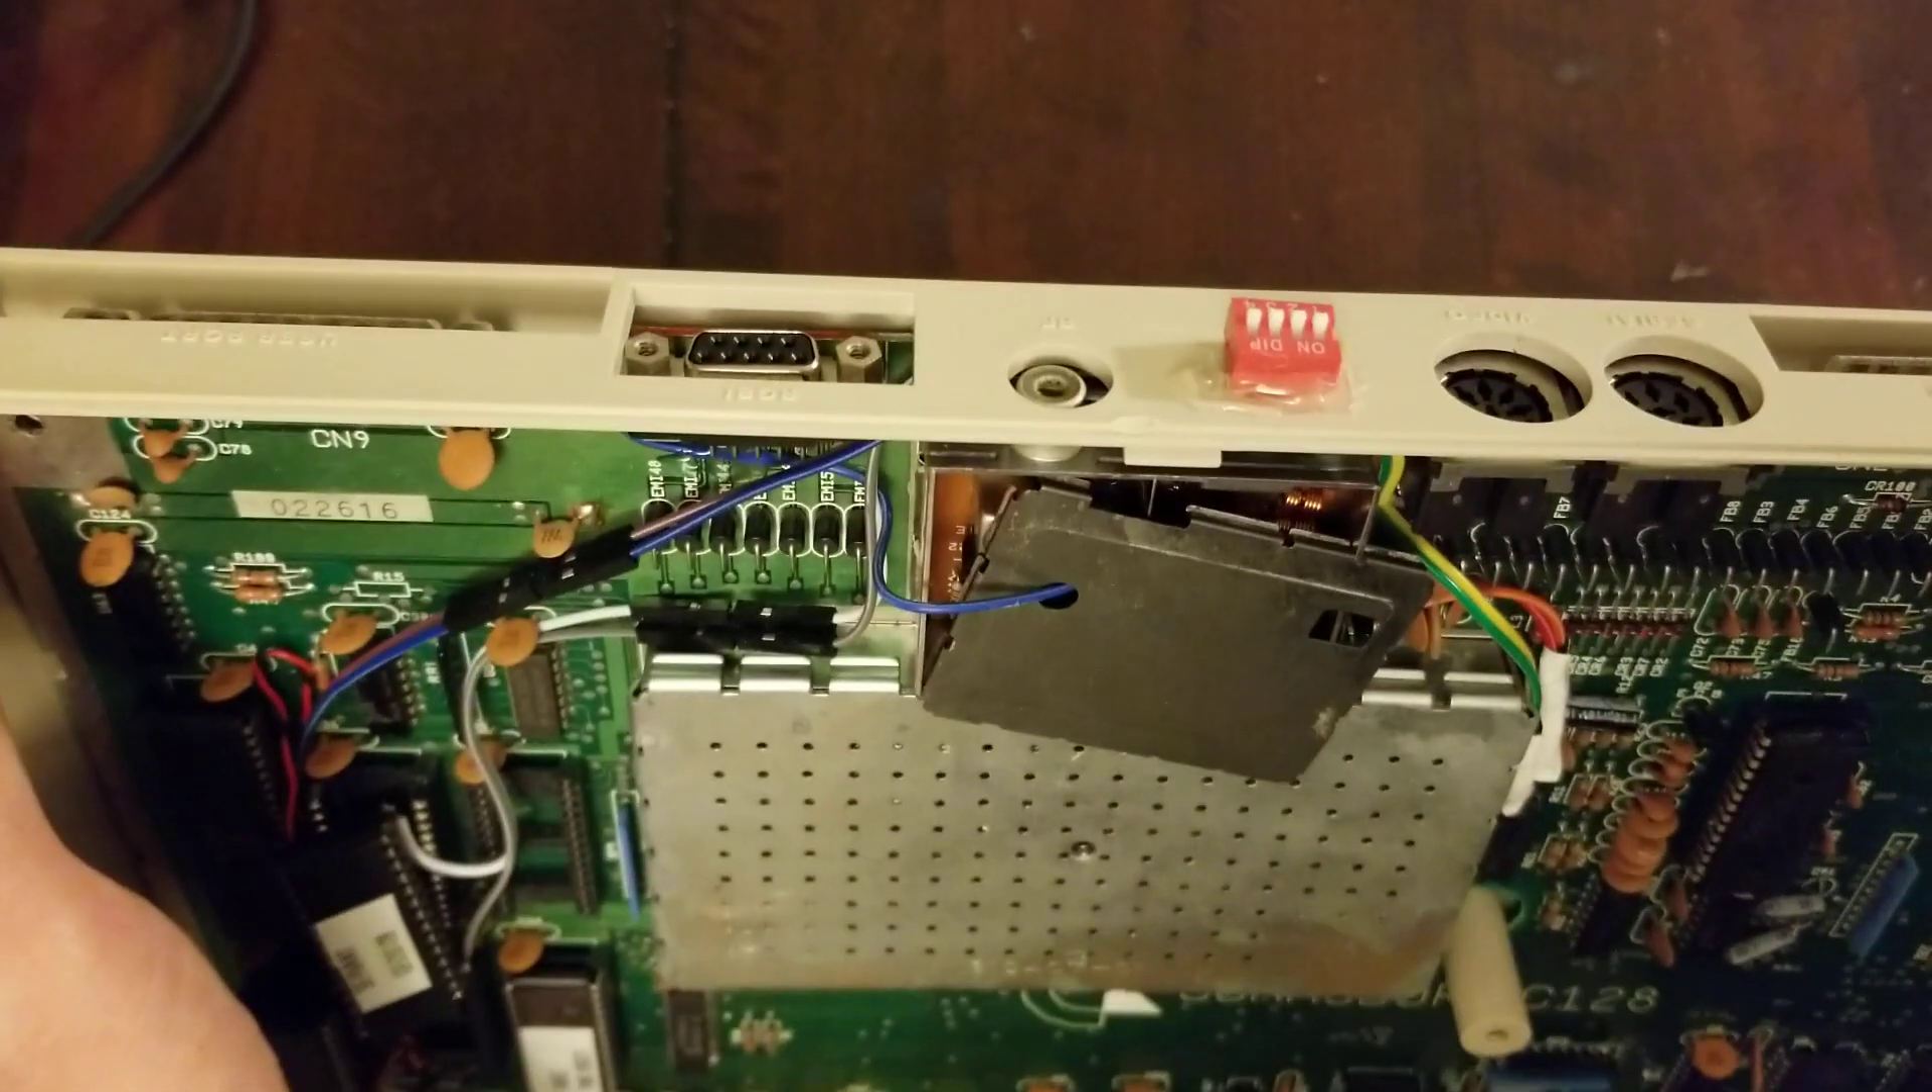So a bank of four dip switches fits perfectly in the RF switch hole in the case, but never going to use that thing again anyway.